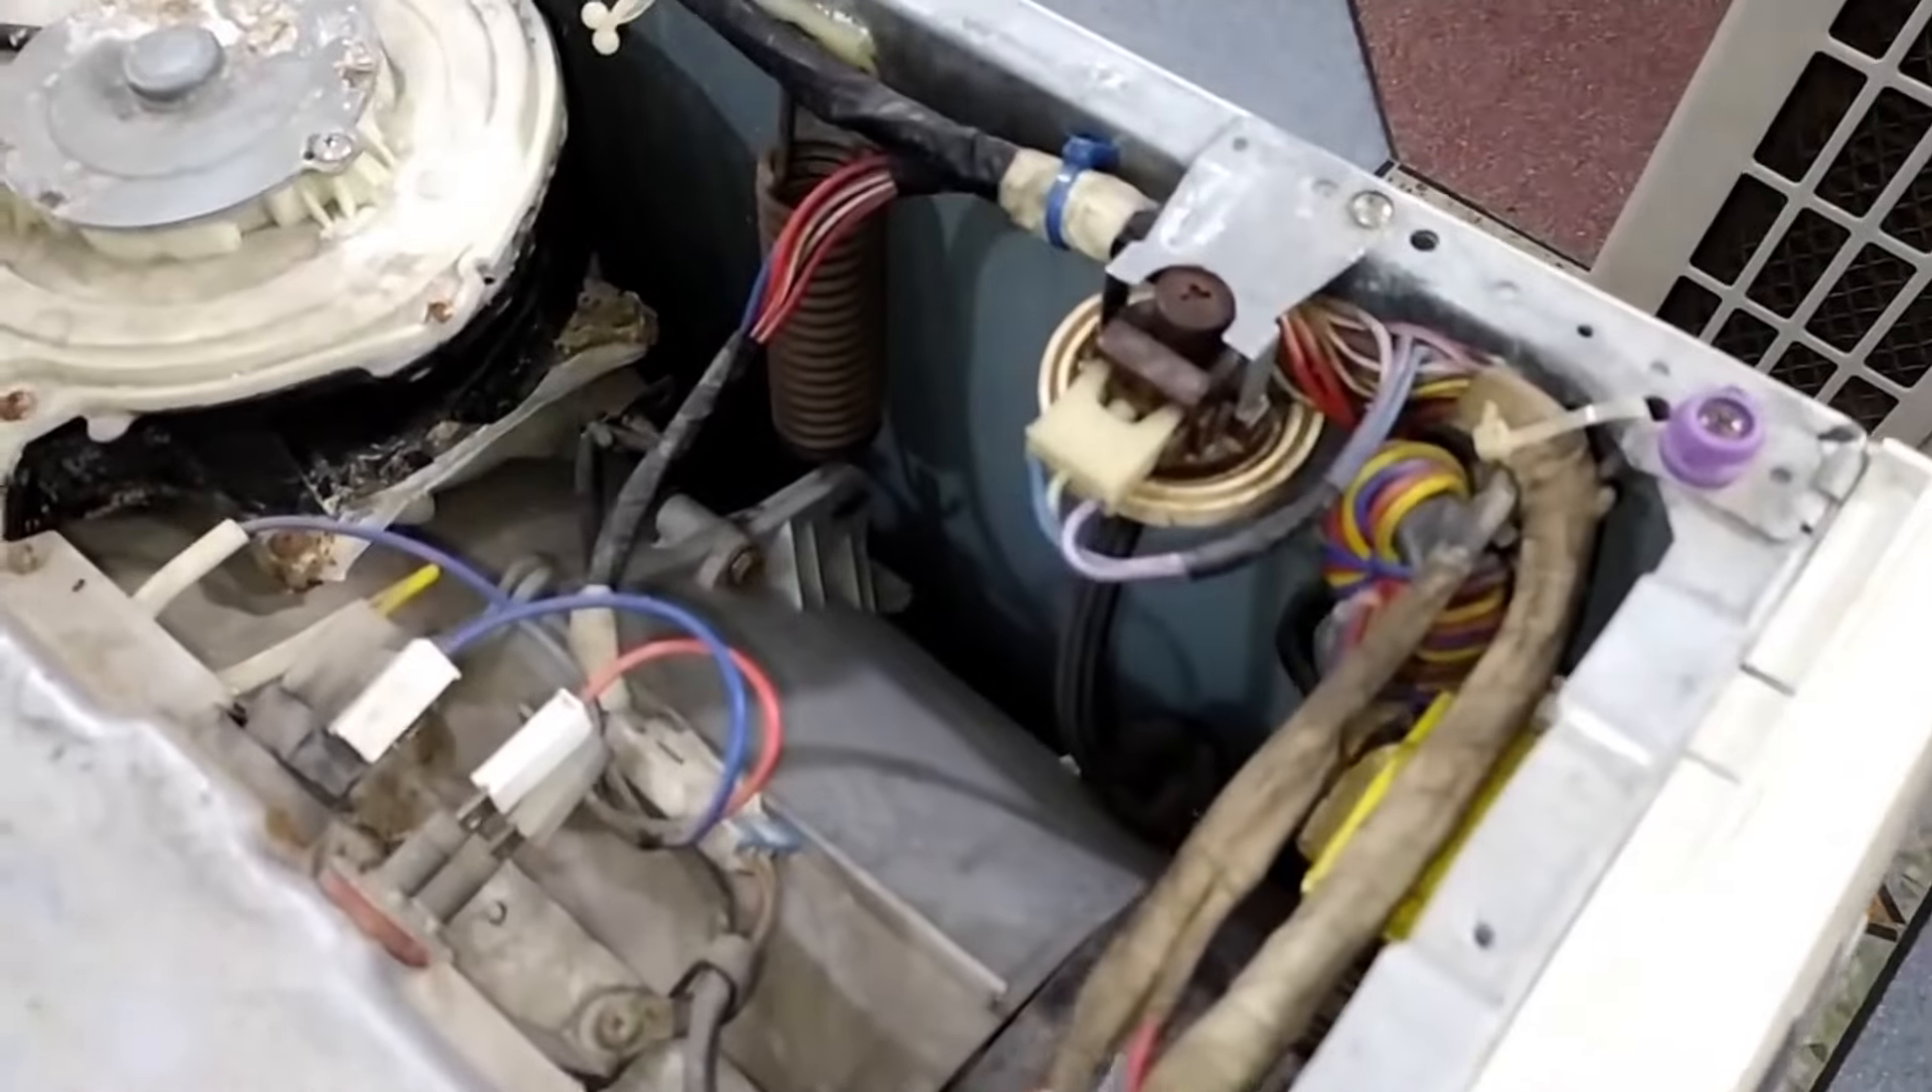To find the solution for this PE error, I will first open the top cover of the washing machine, I have removed the cover.